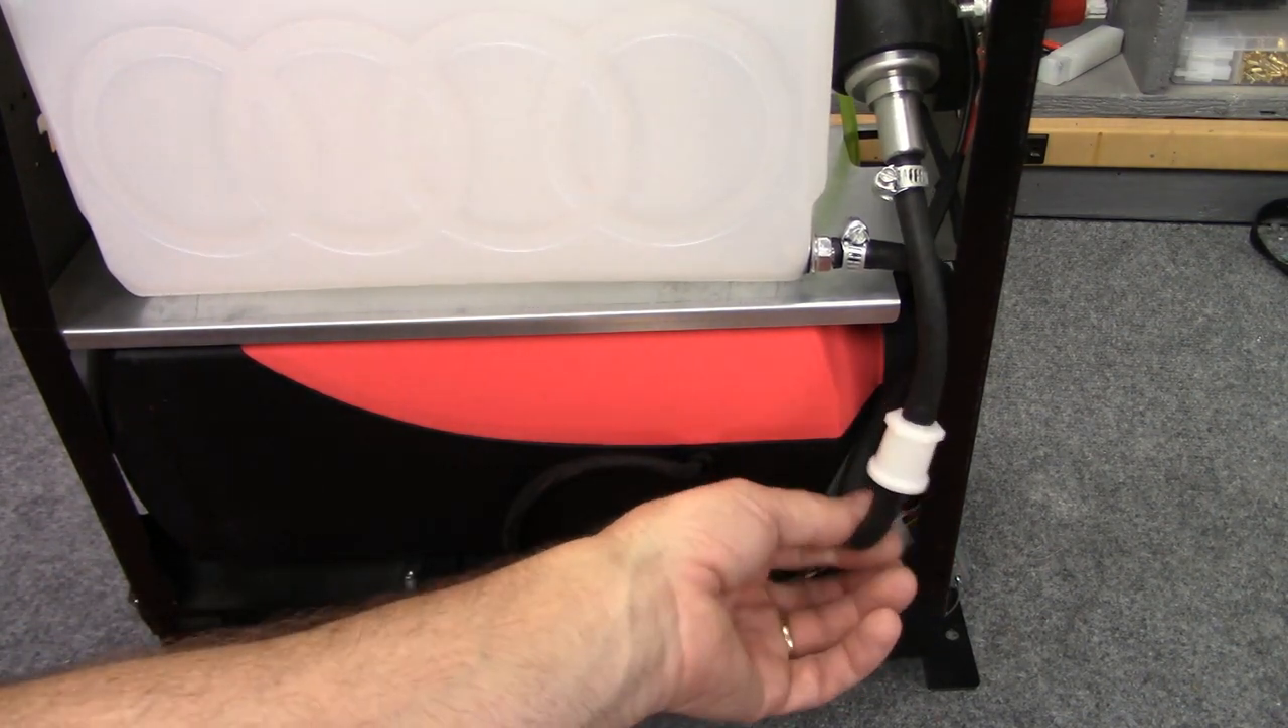I've got the fuel filter installed now.